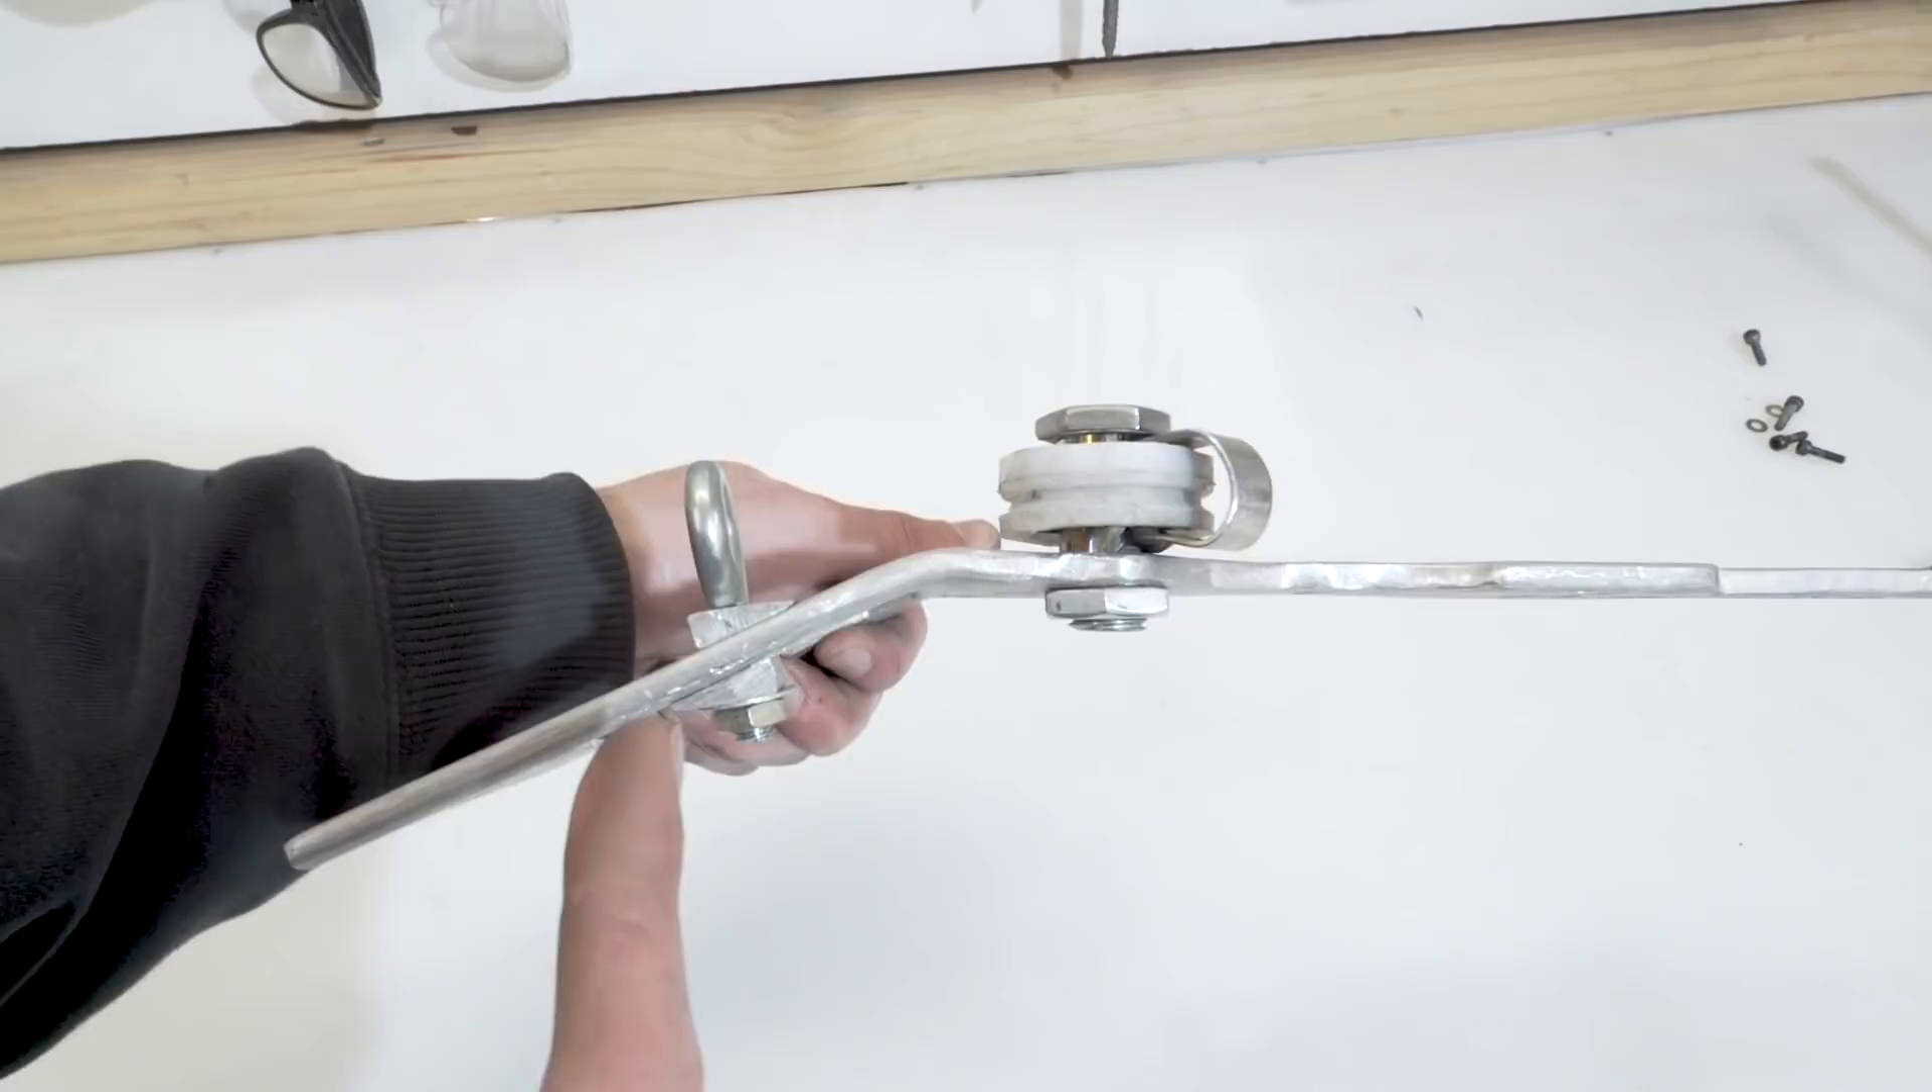So I just installed this eyelet here to guide the string as it goes through the pulley.